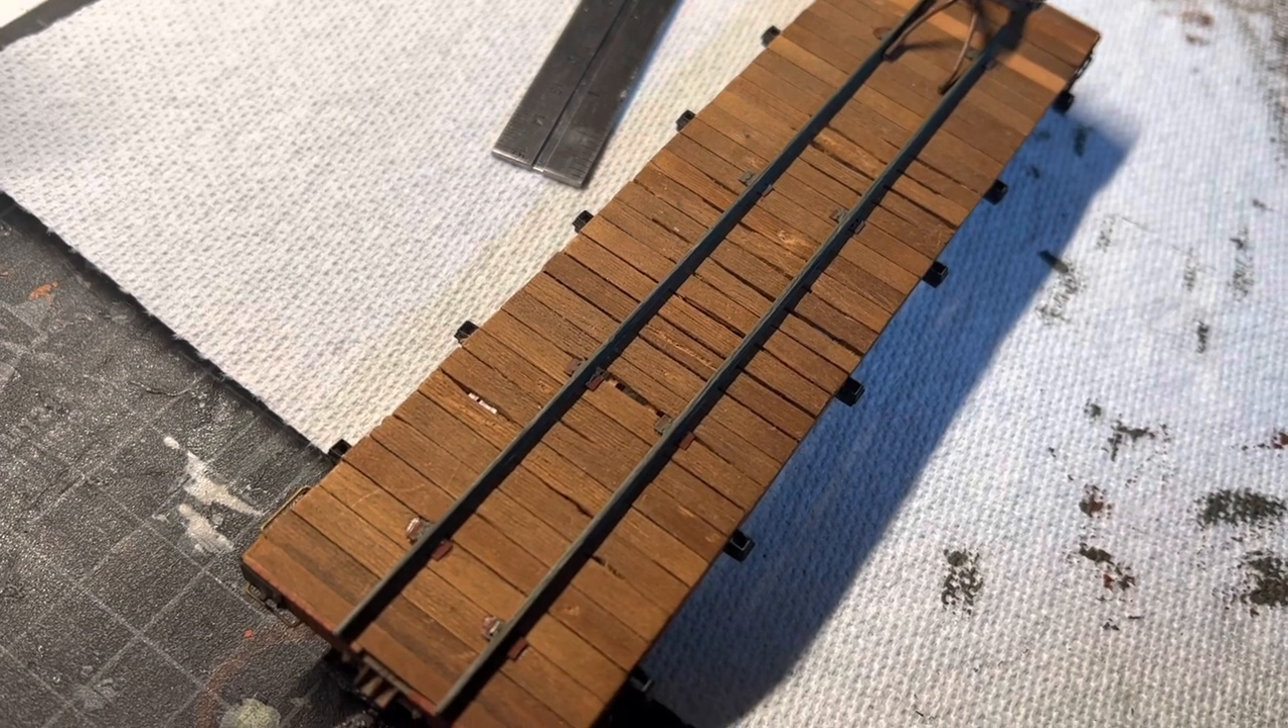So, I've got the tracks on the flat car at, basically, ON30.